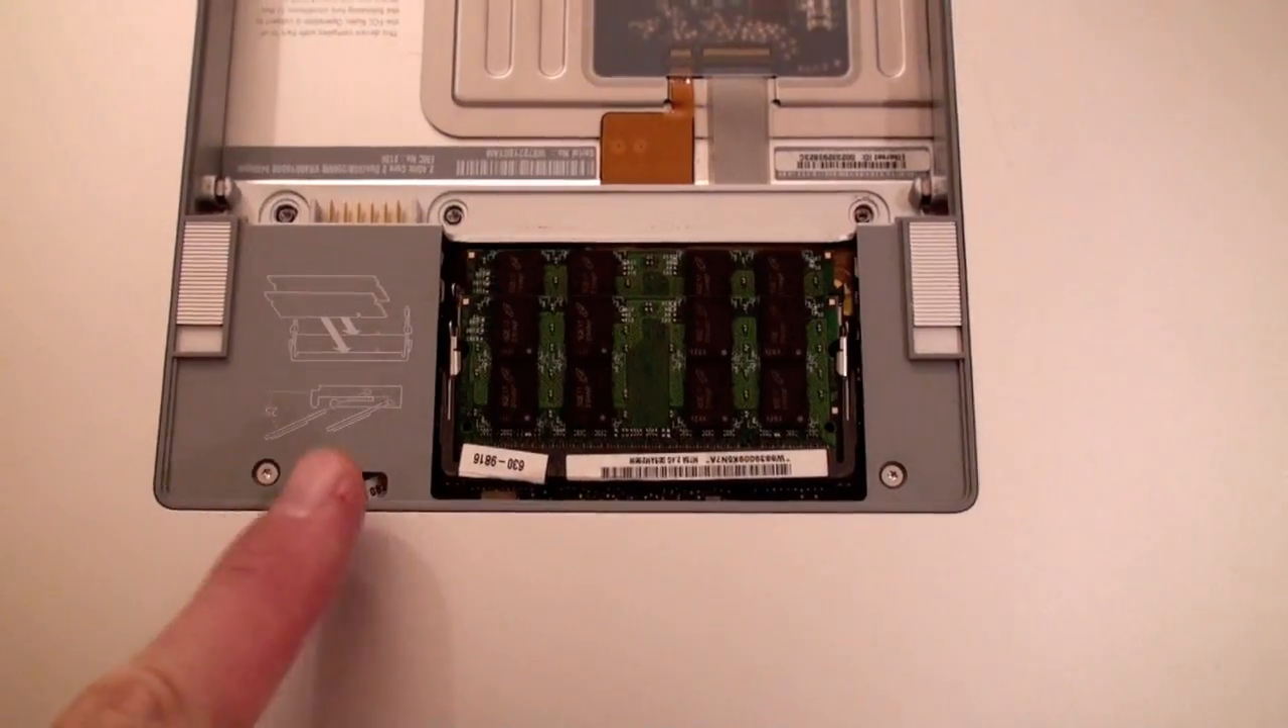Okay, so the memory door is out.